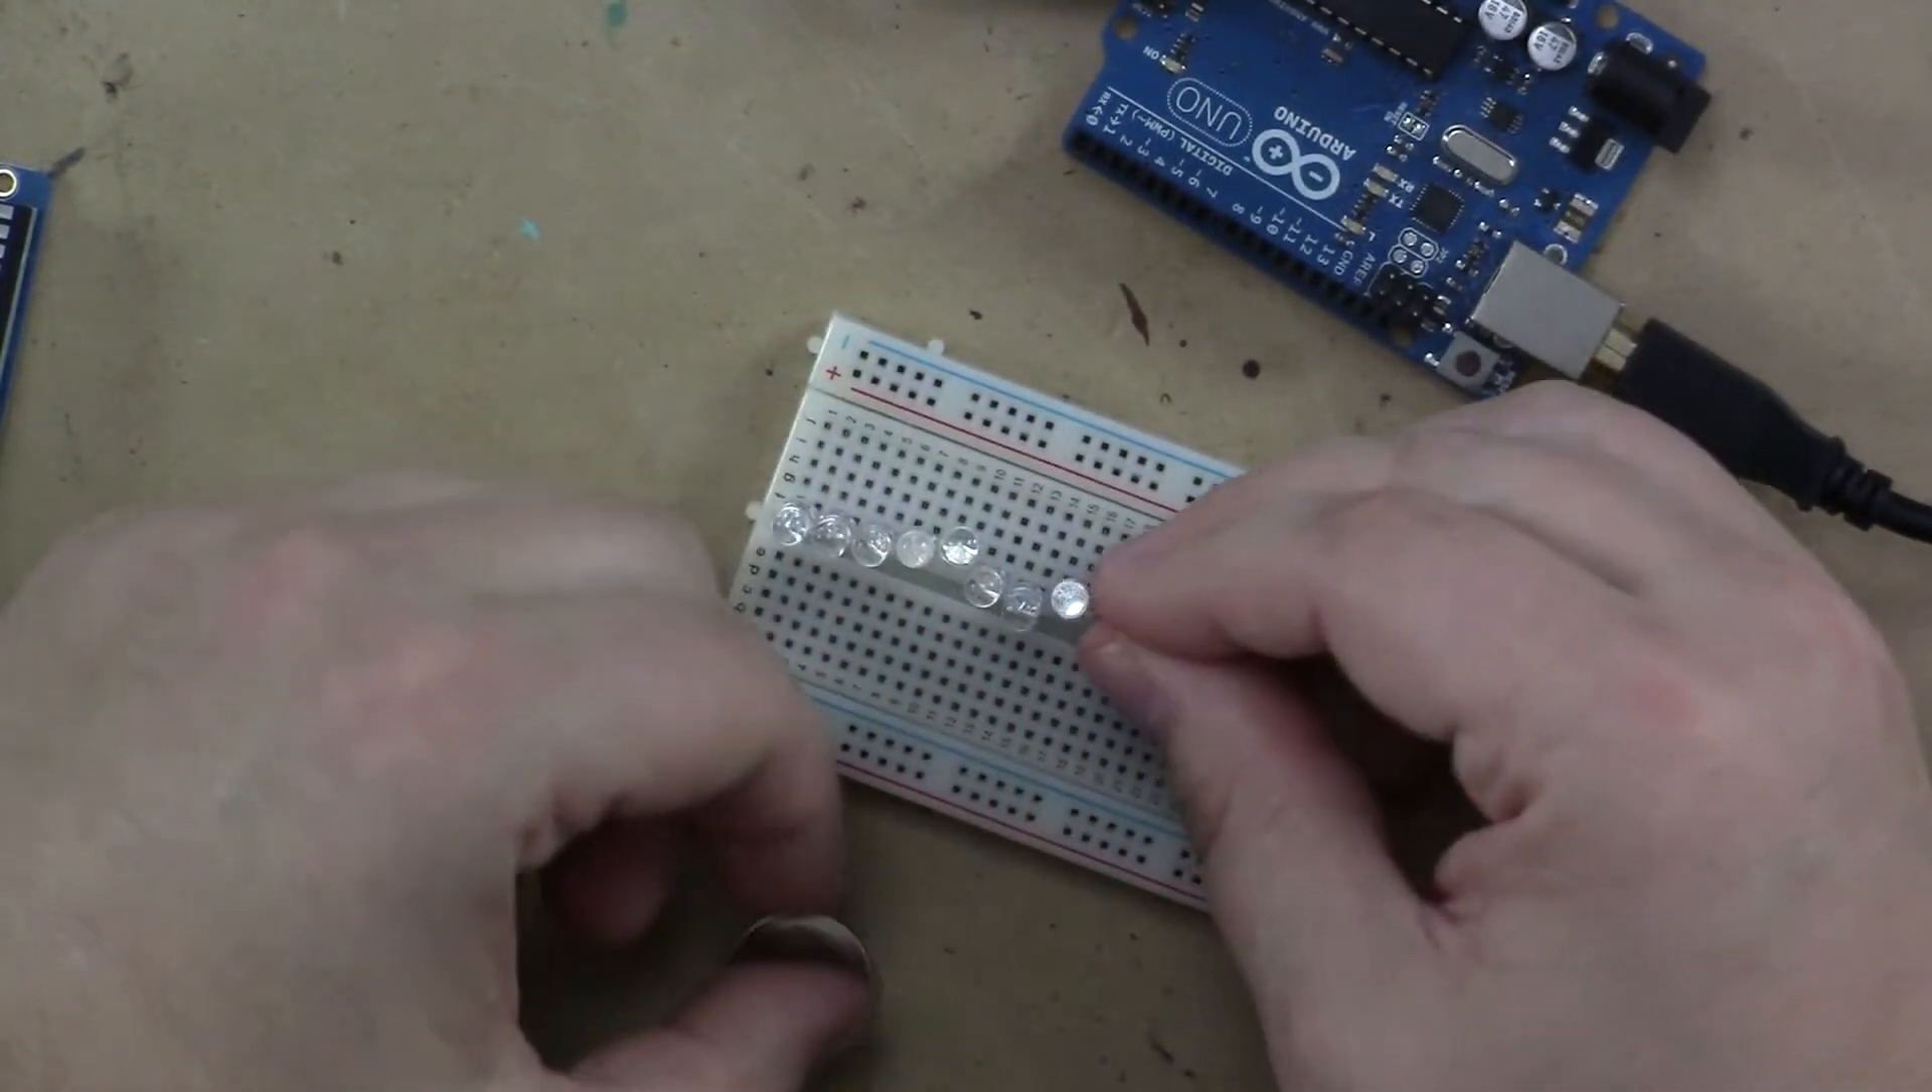Nice thing with these five millimeter LEDs is you can just plug them in right next to each other. They fit perfectly.